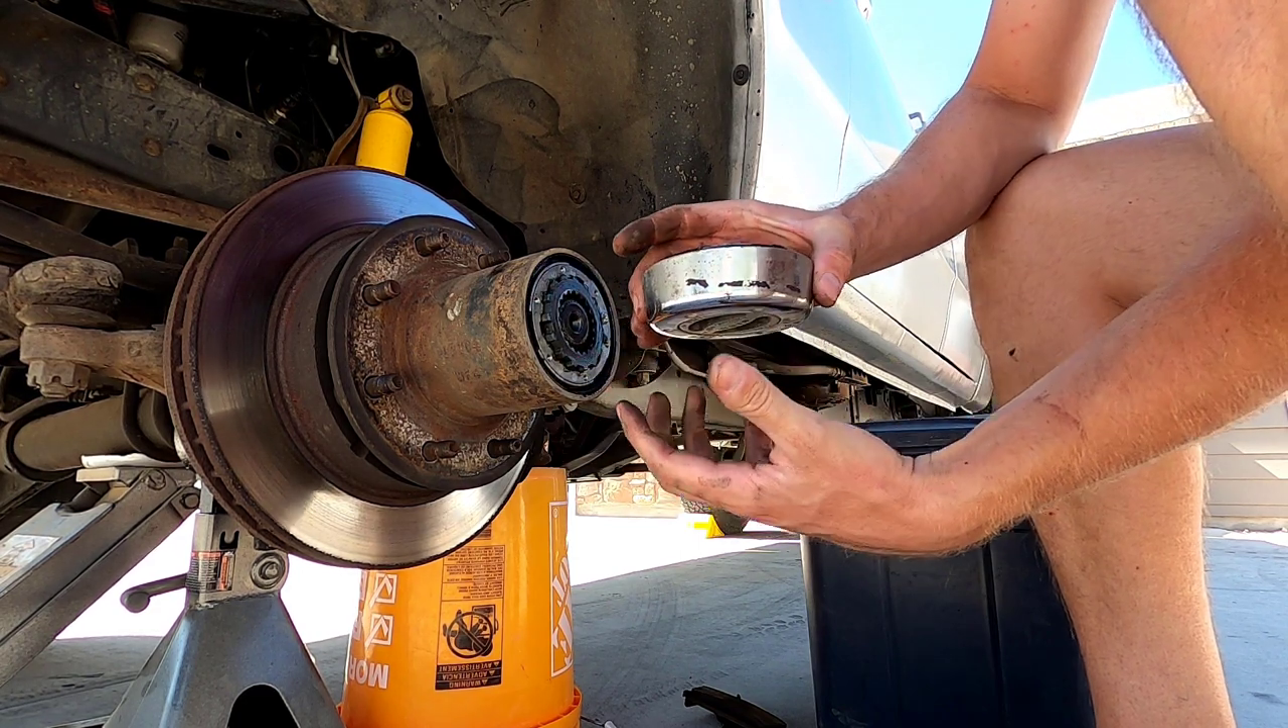Okay so all those allen bolts are out here's the cover for the hub.